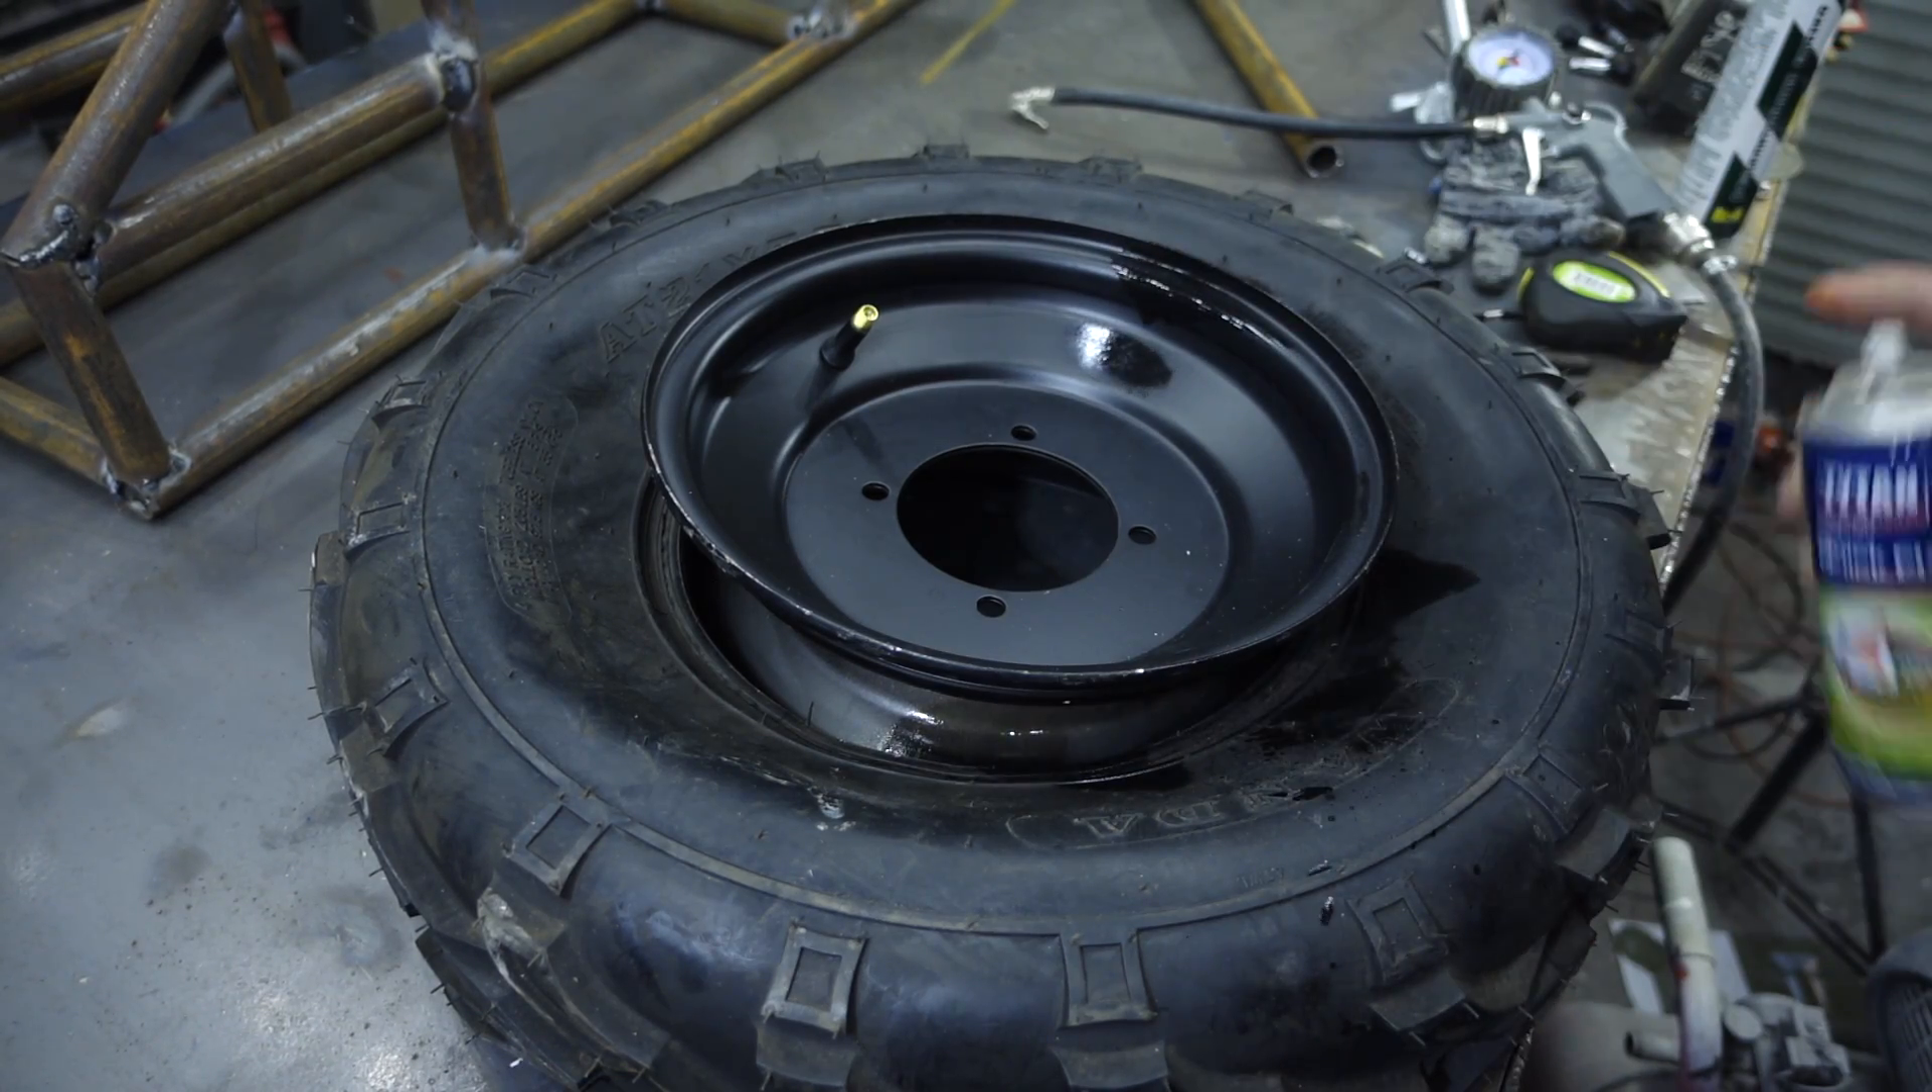Although tires and disc were from one set, the gap was very large.